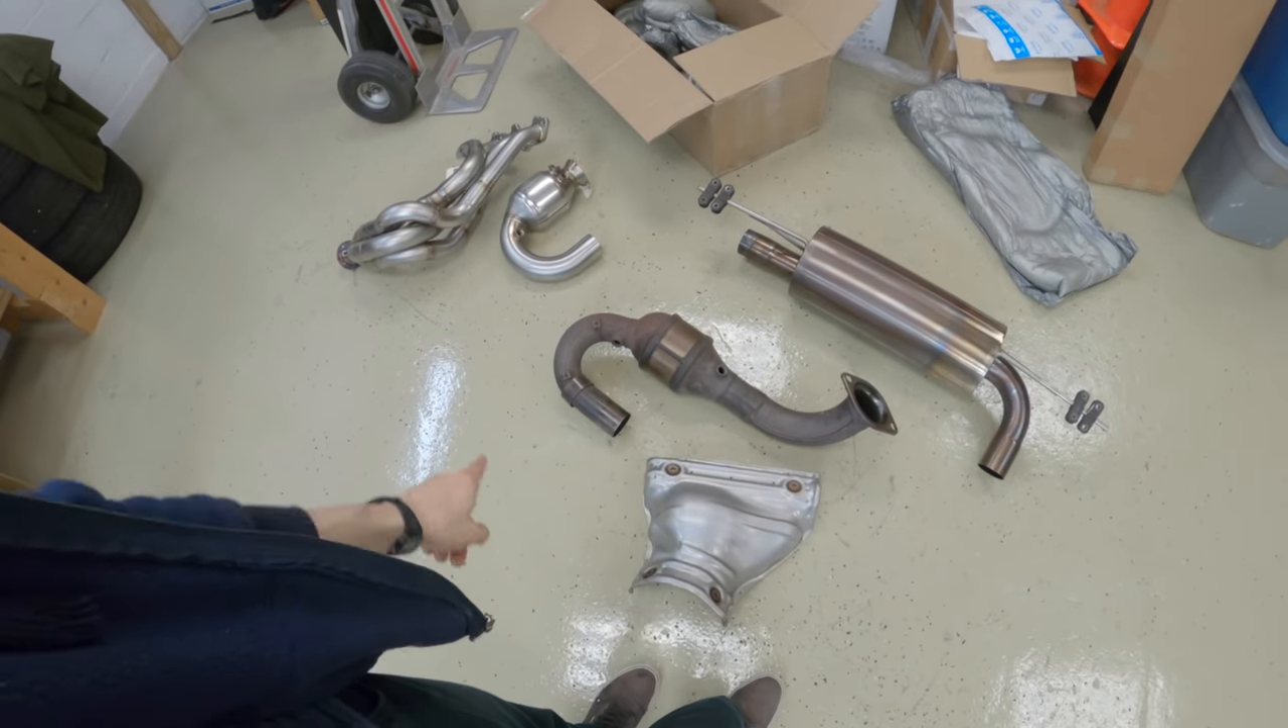I got the exhaust manifold heat shield off the cat and it wasn't too bad.